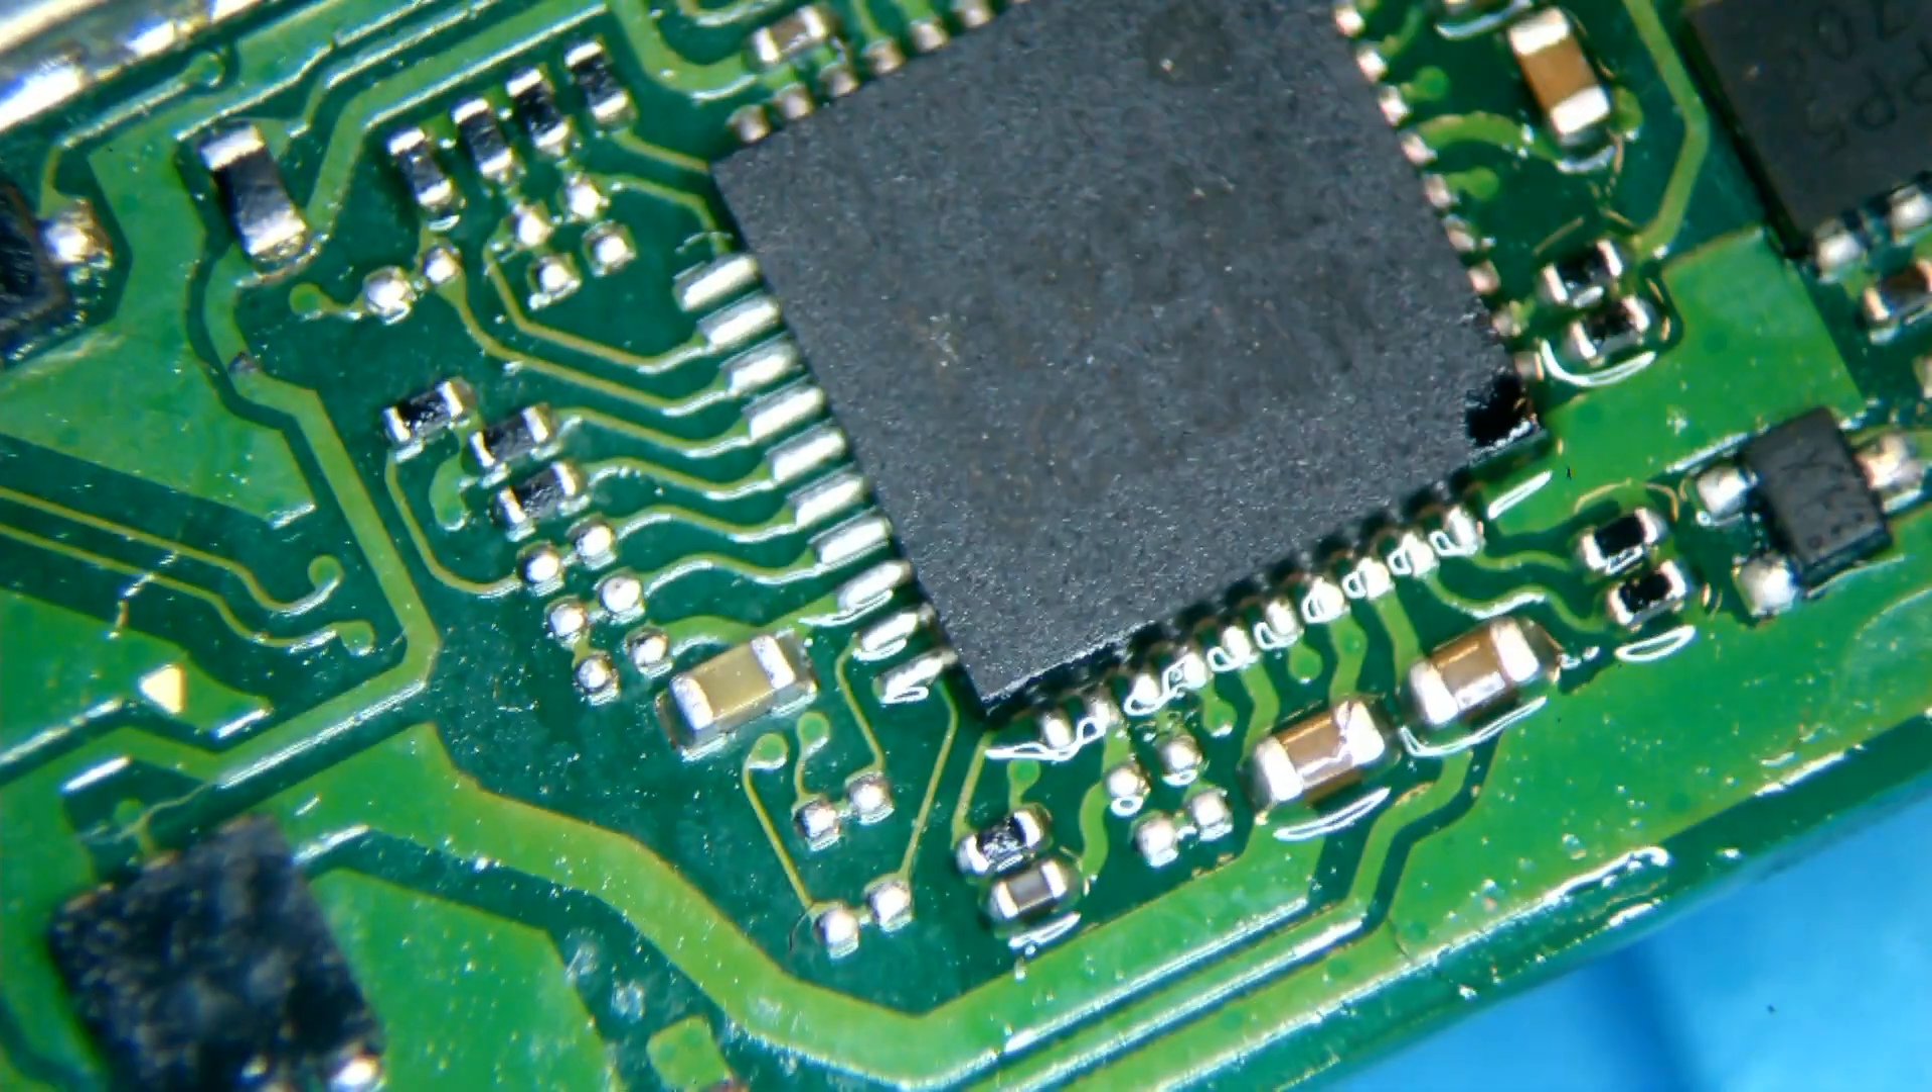And, as you can see, the pins are soldered into place.